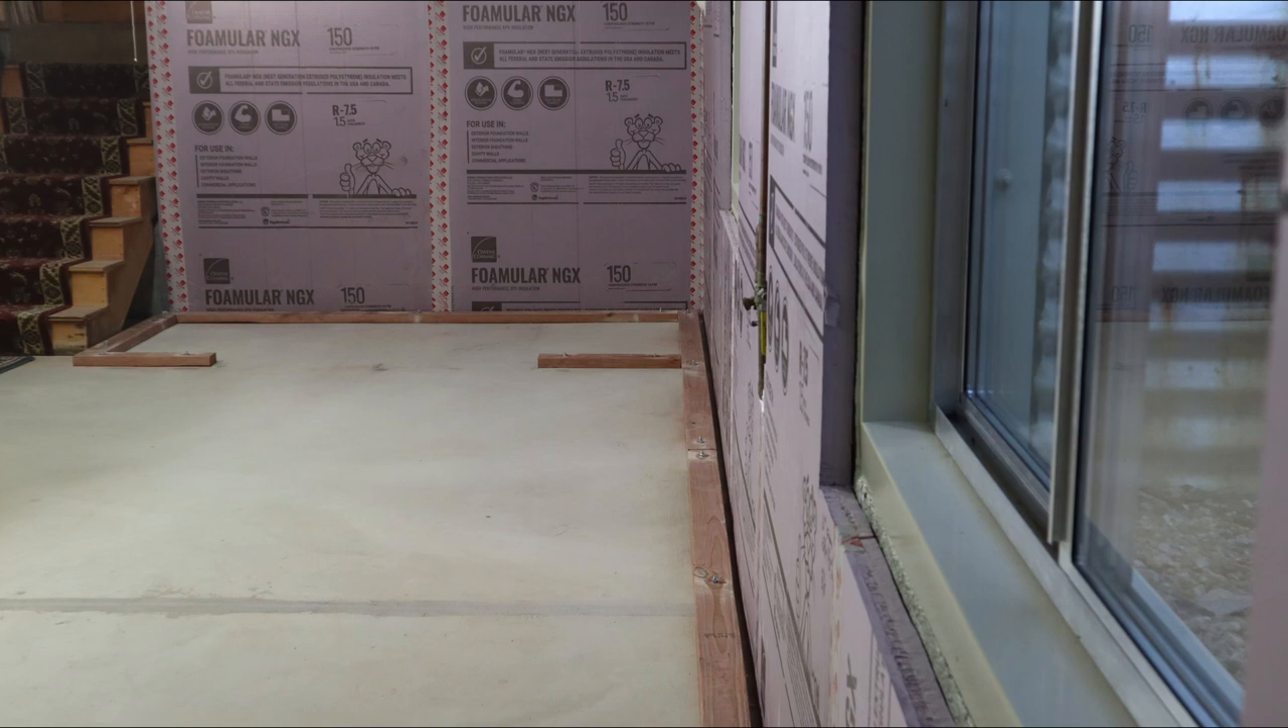Here are some pictures of the base plates installed.